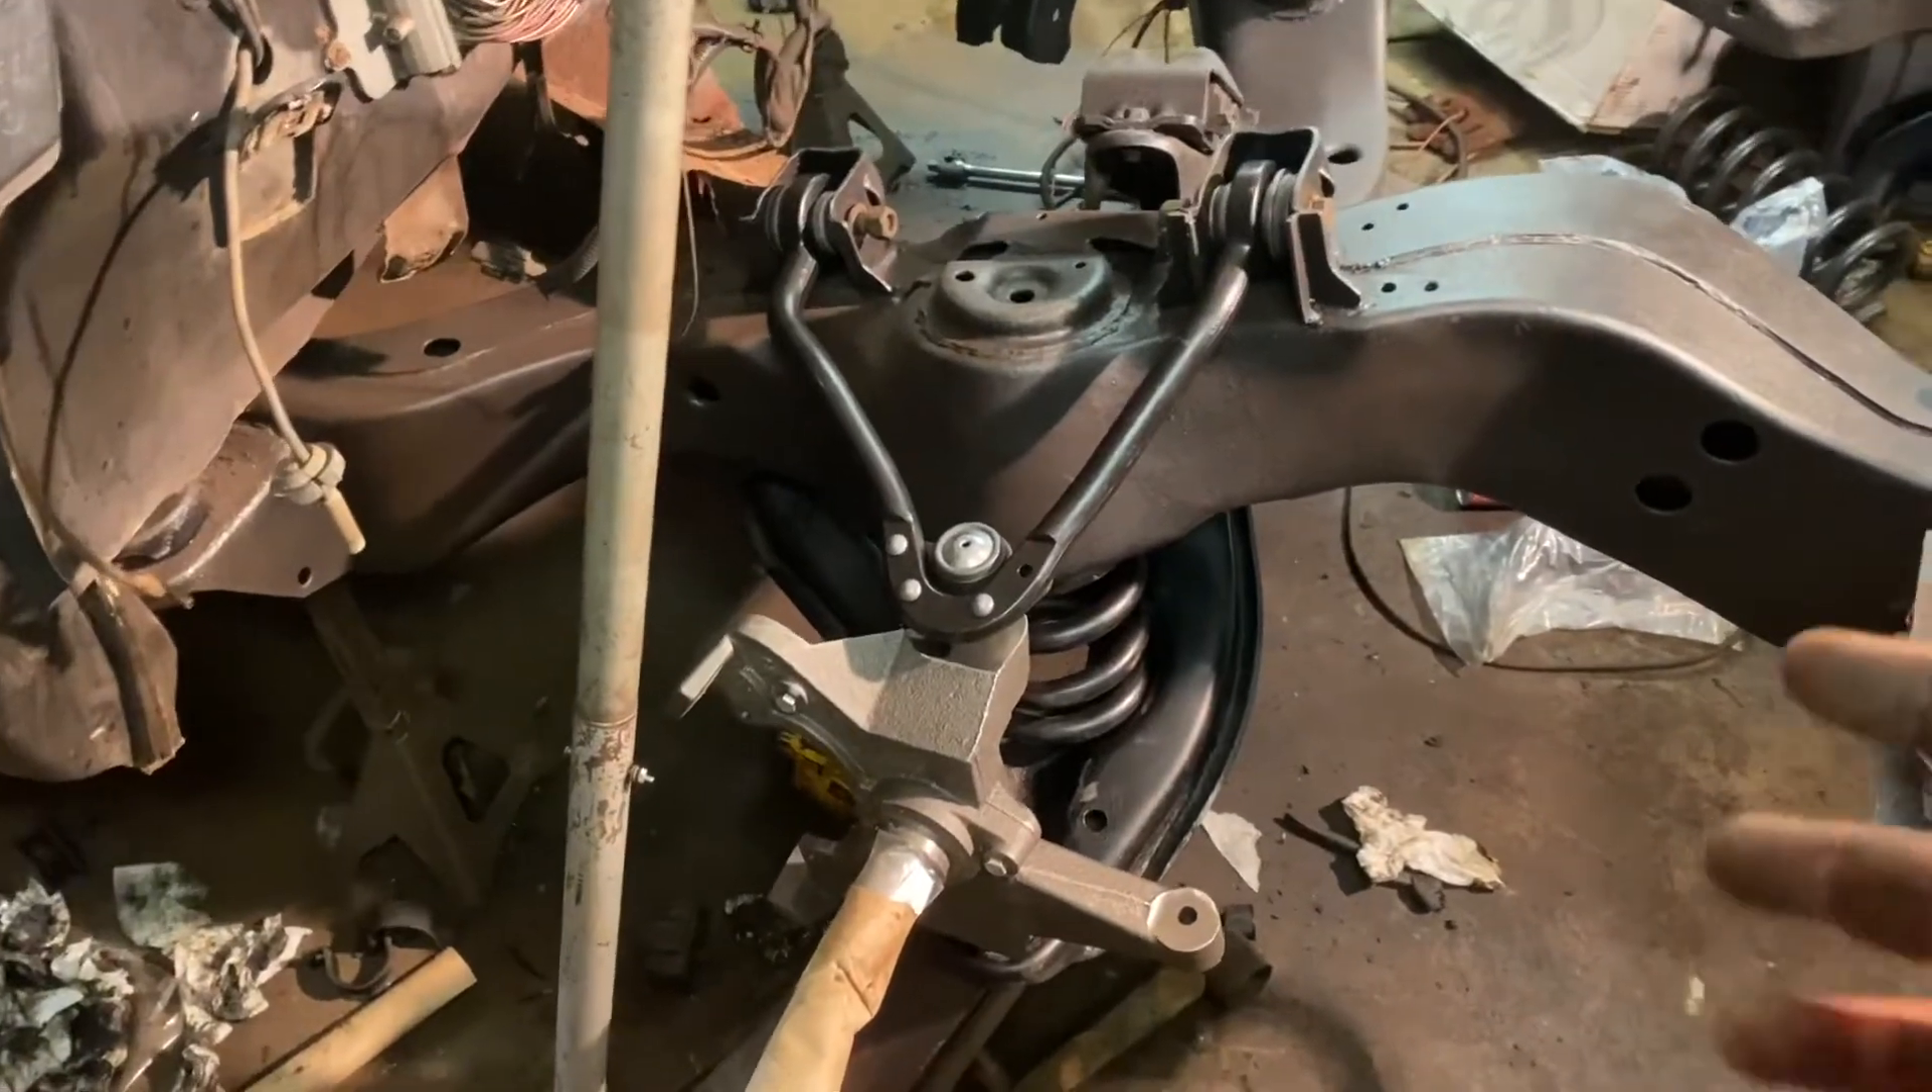But right now we got the spring the control arms and spindles on which is a big start to making this a functioning truck again.